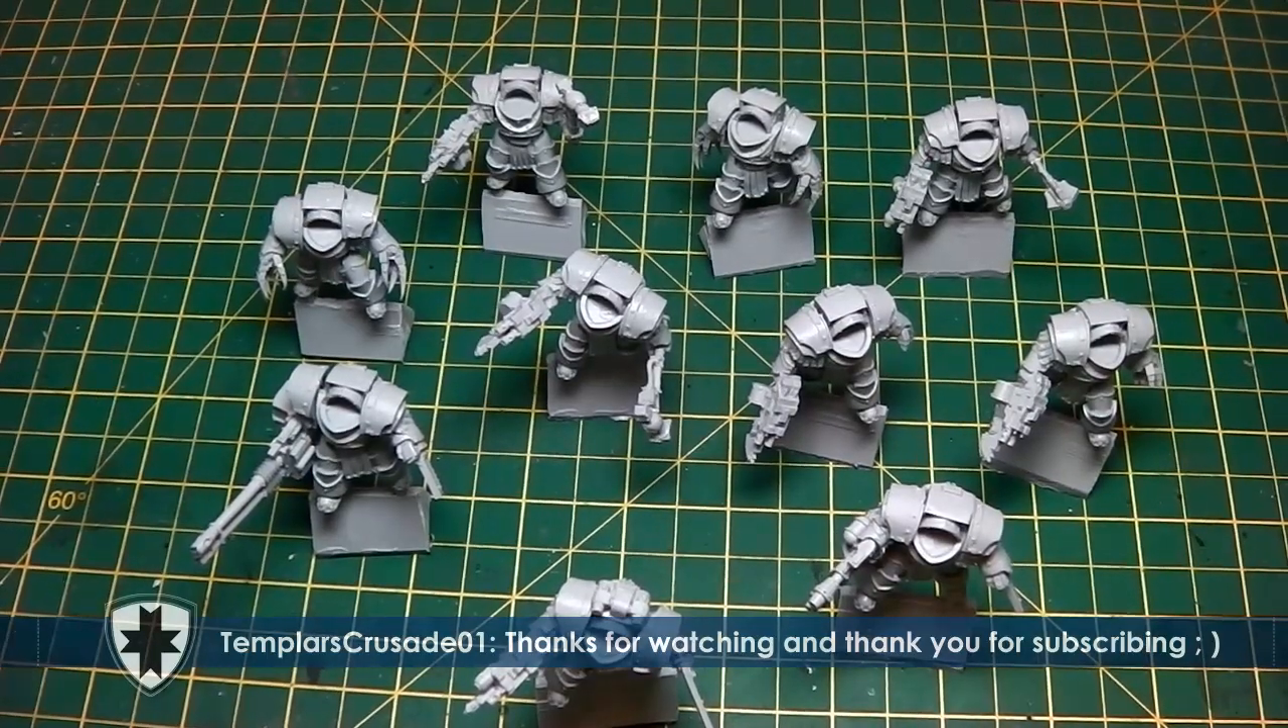Now I've not stuck the head in yet because I'll be painting the head separately and then glue them into place.